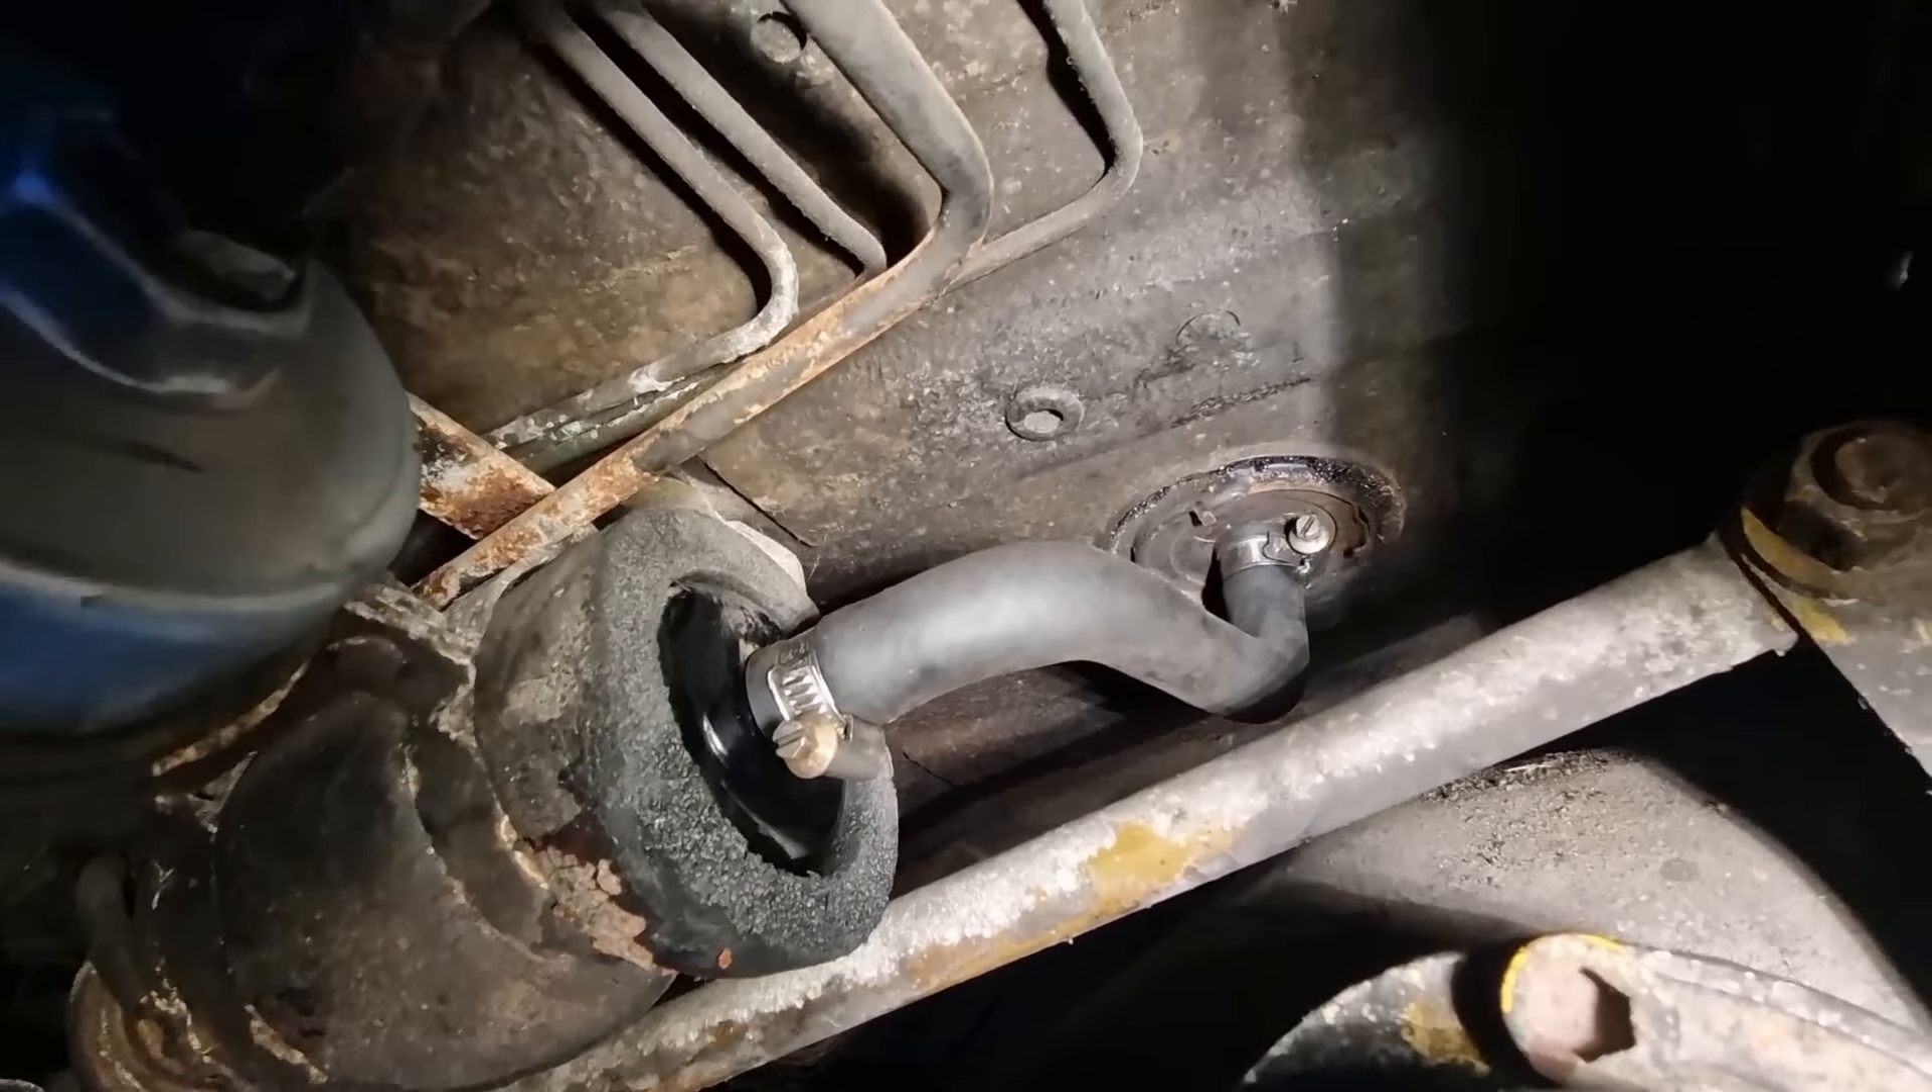There's the new fuel pipe installed.